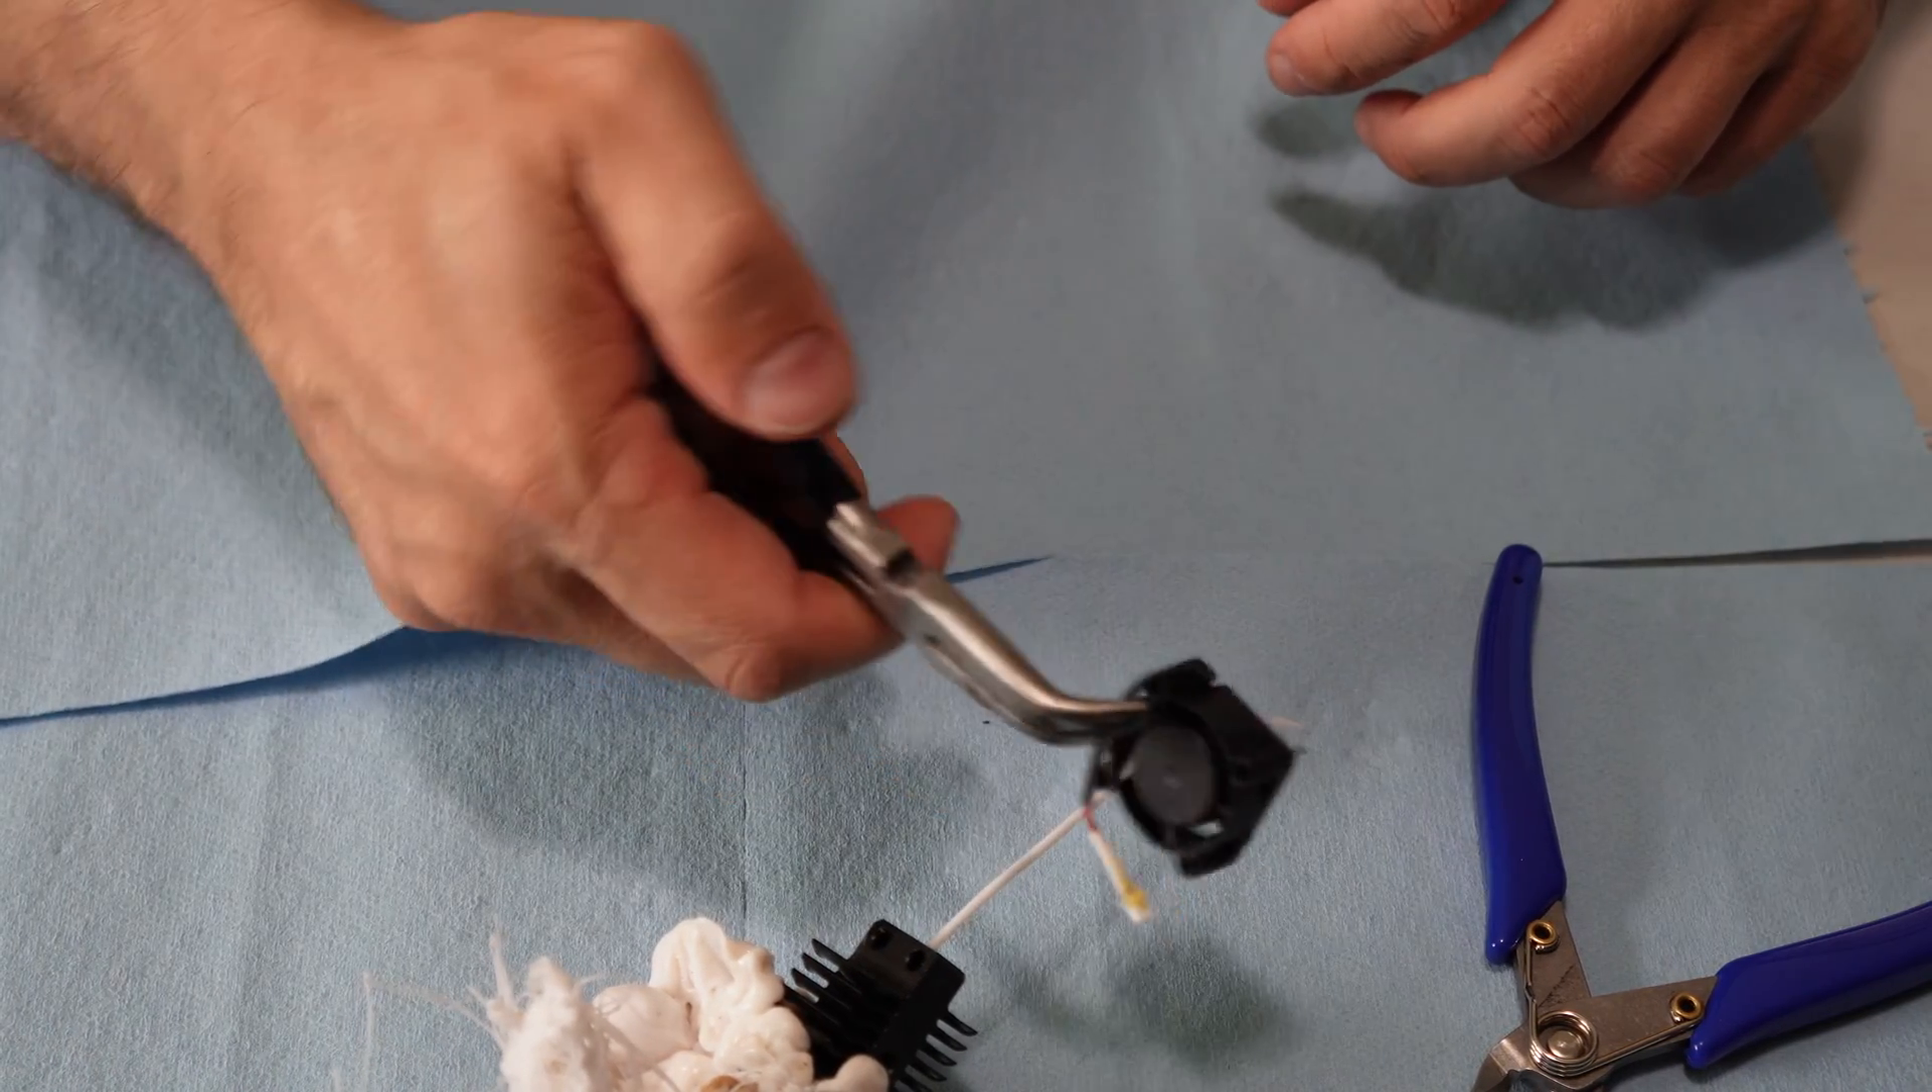A little softening of the filament and the fan came off.